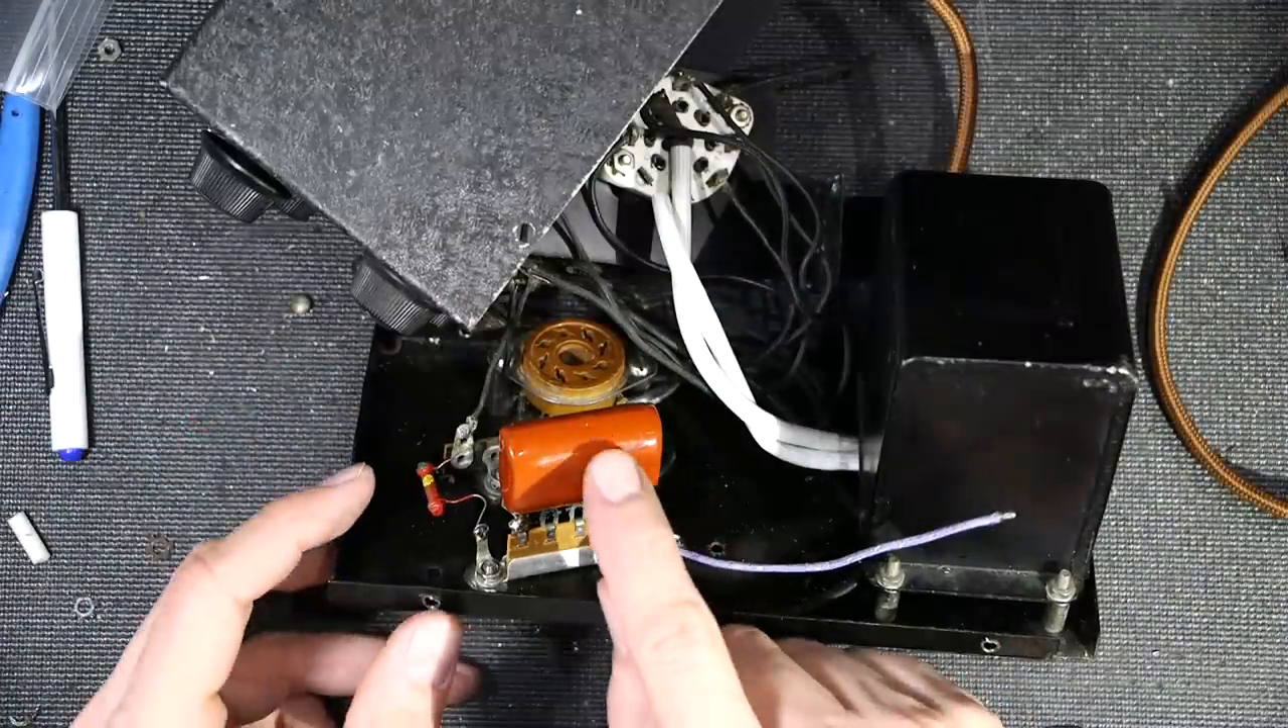I have the new capacitor mounted to the terminal tie strip.